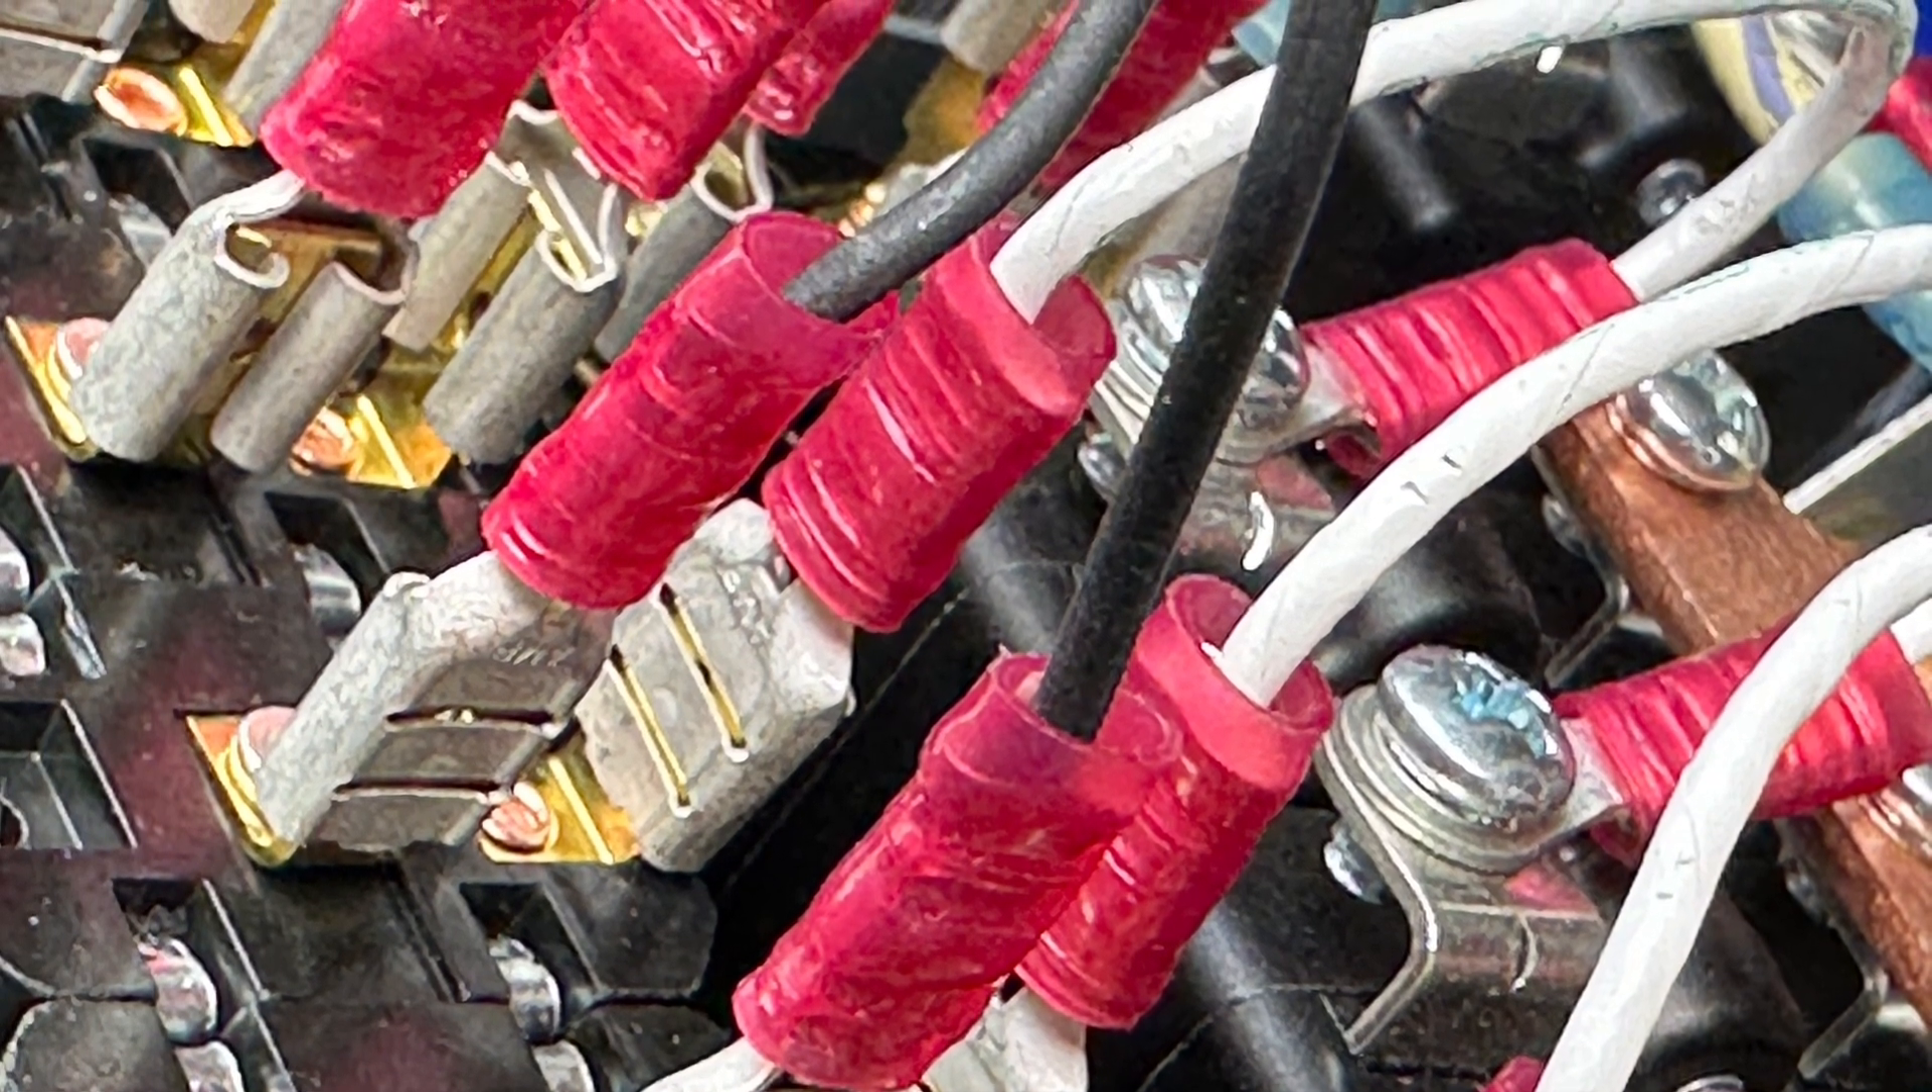Here we see the two black wires going into the fast-on terminals for fuel pump one and fuel pump two, the power to them.